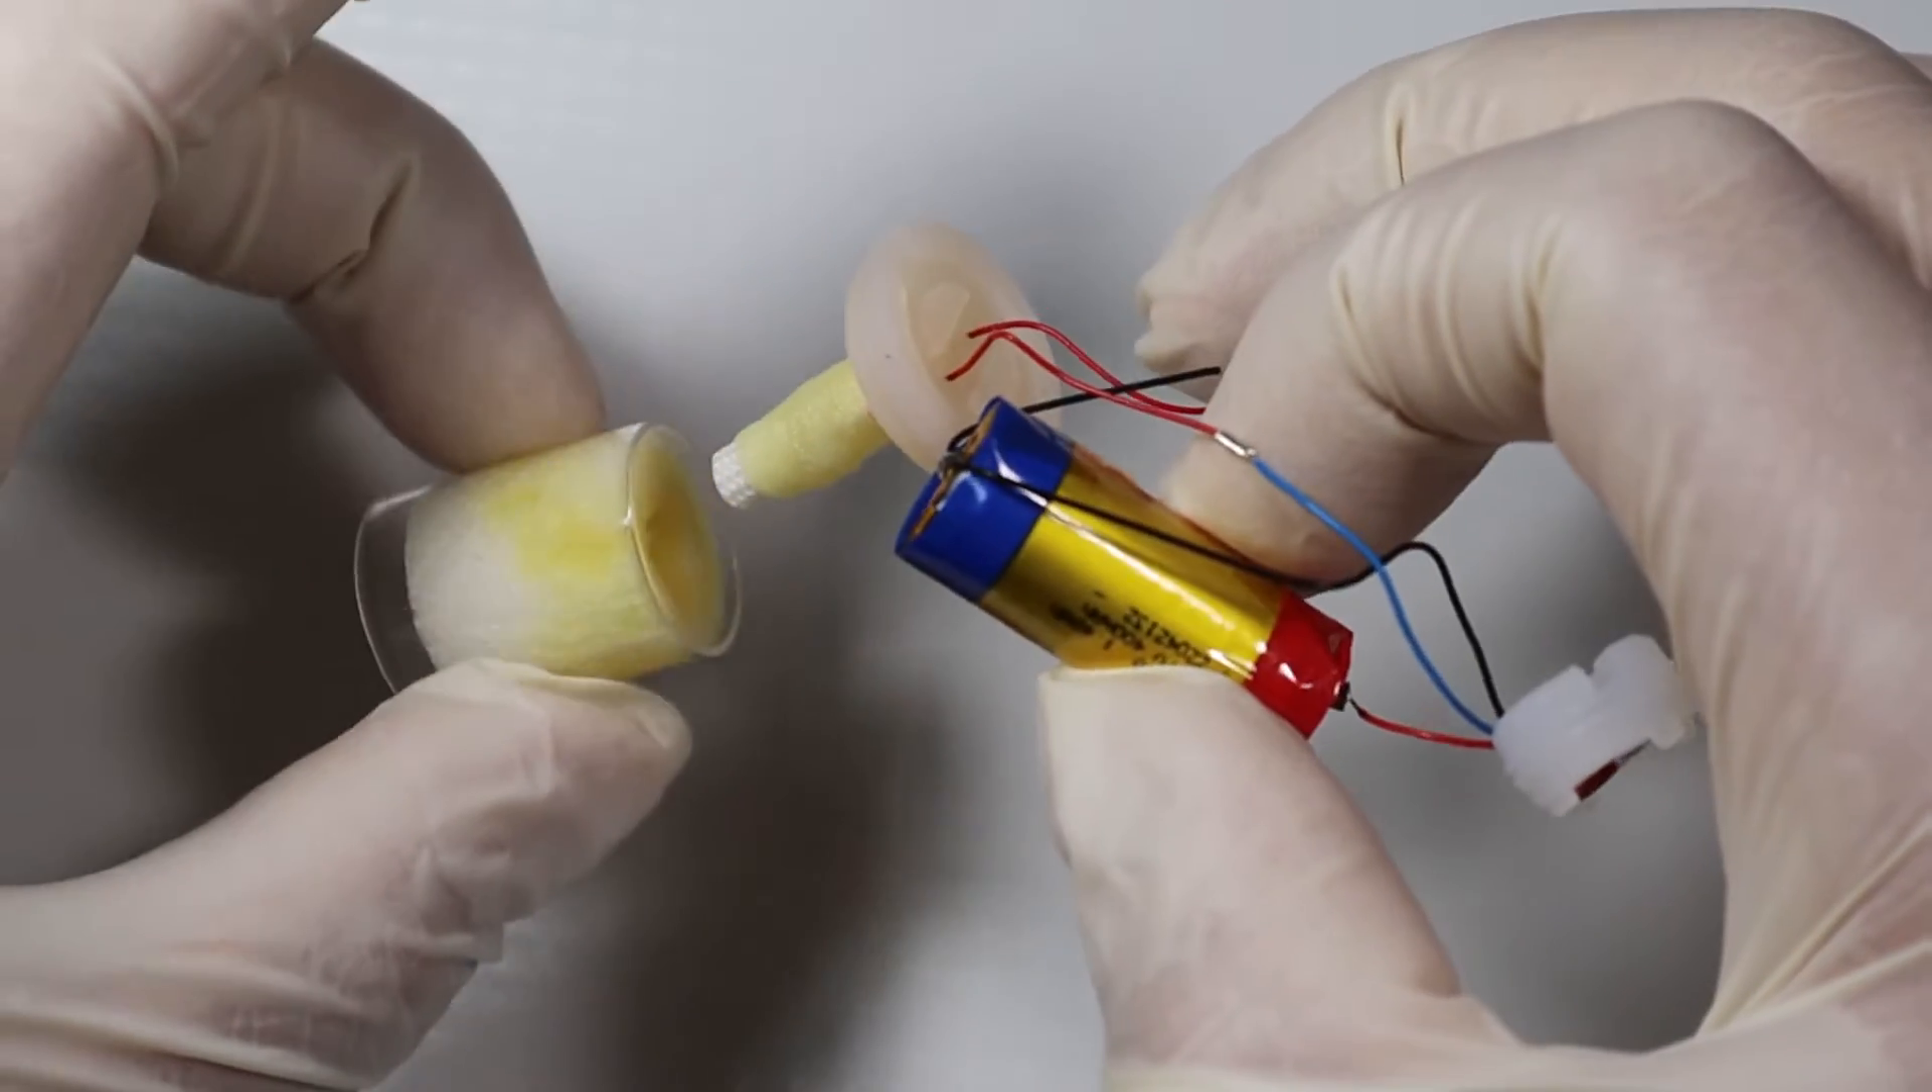Okay so the device is now apart and you can see here's the lithium cell.